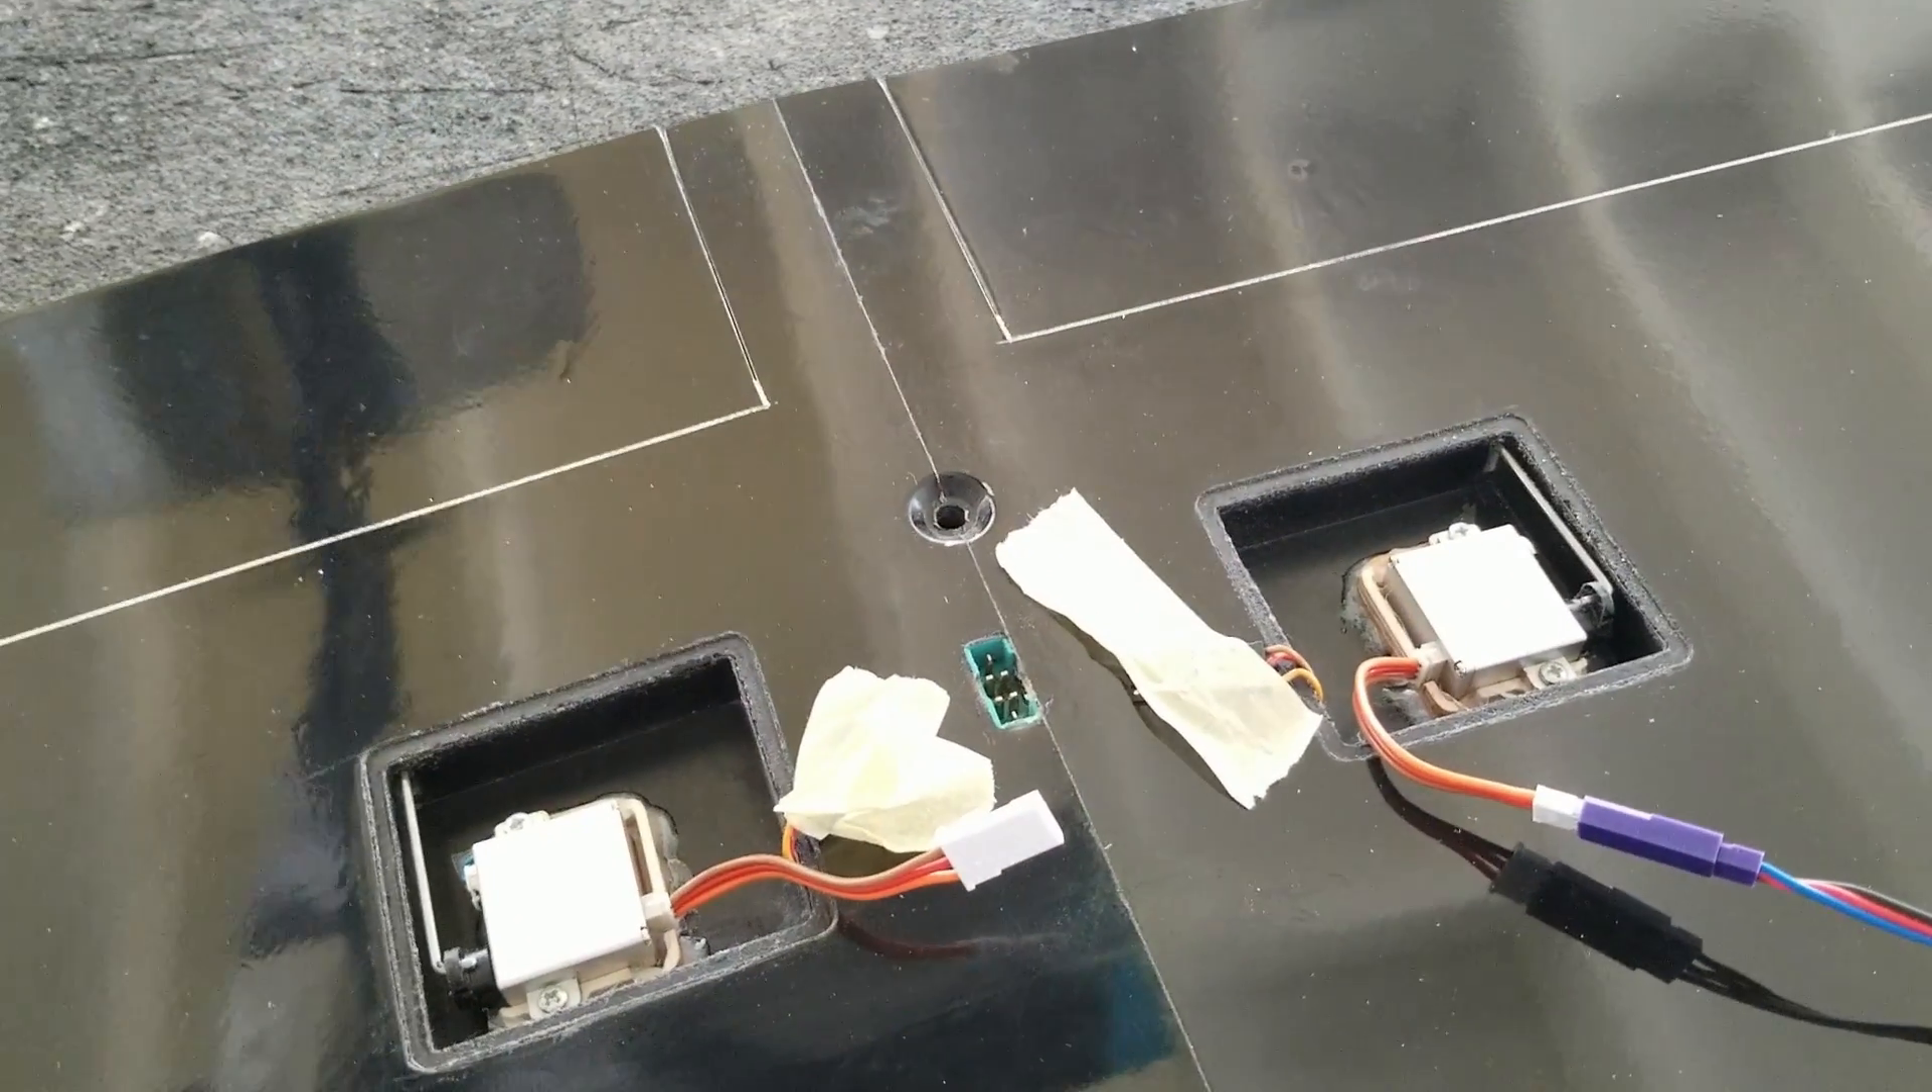Well, our servos are now installed and the resin is cured.